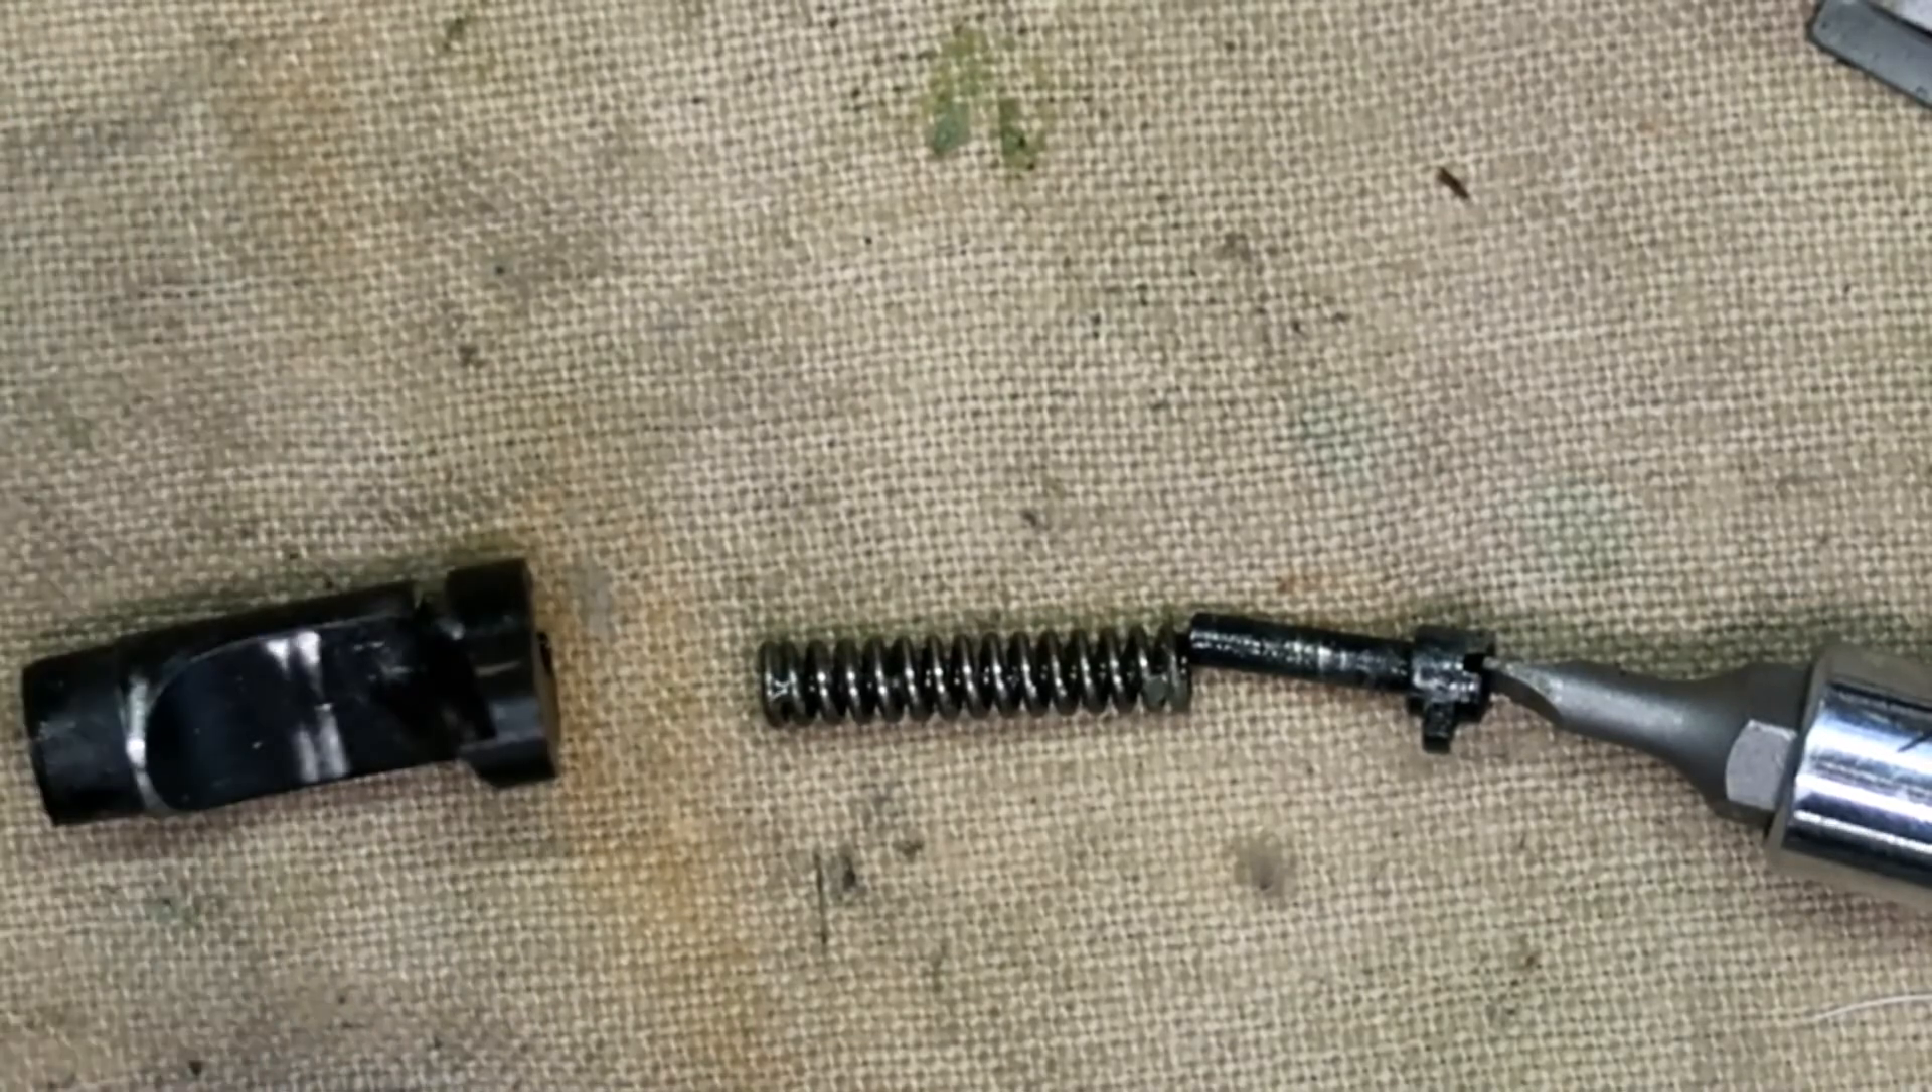Okay, before I forget to show you guys, this is what the magazine catch, magazine release looks like taken apart.